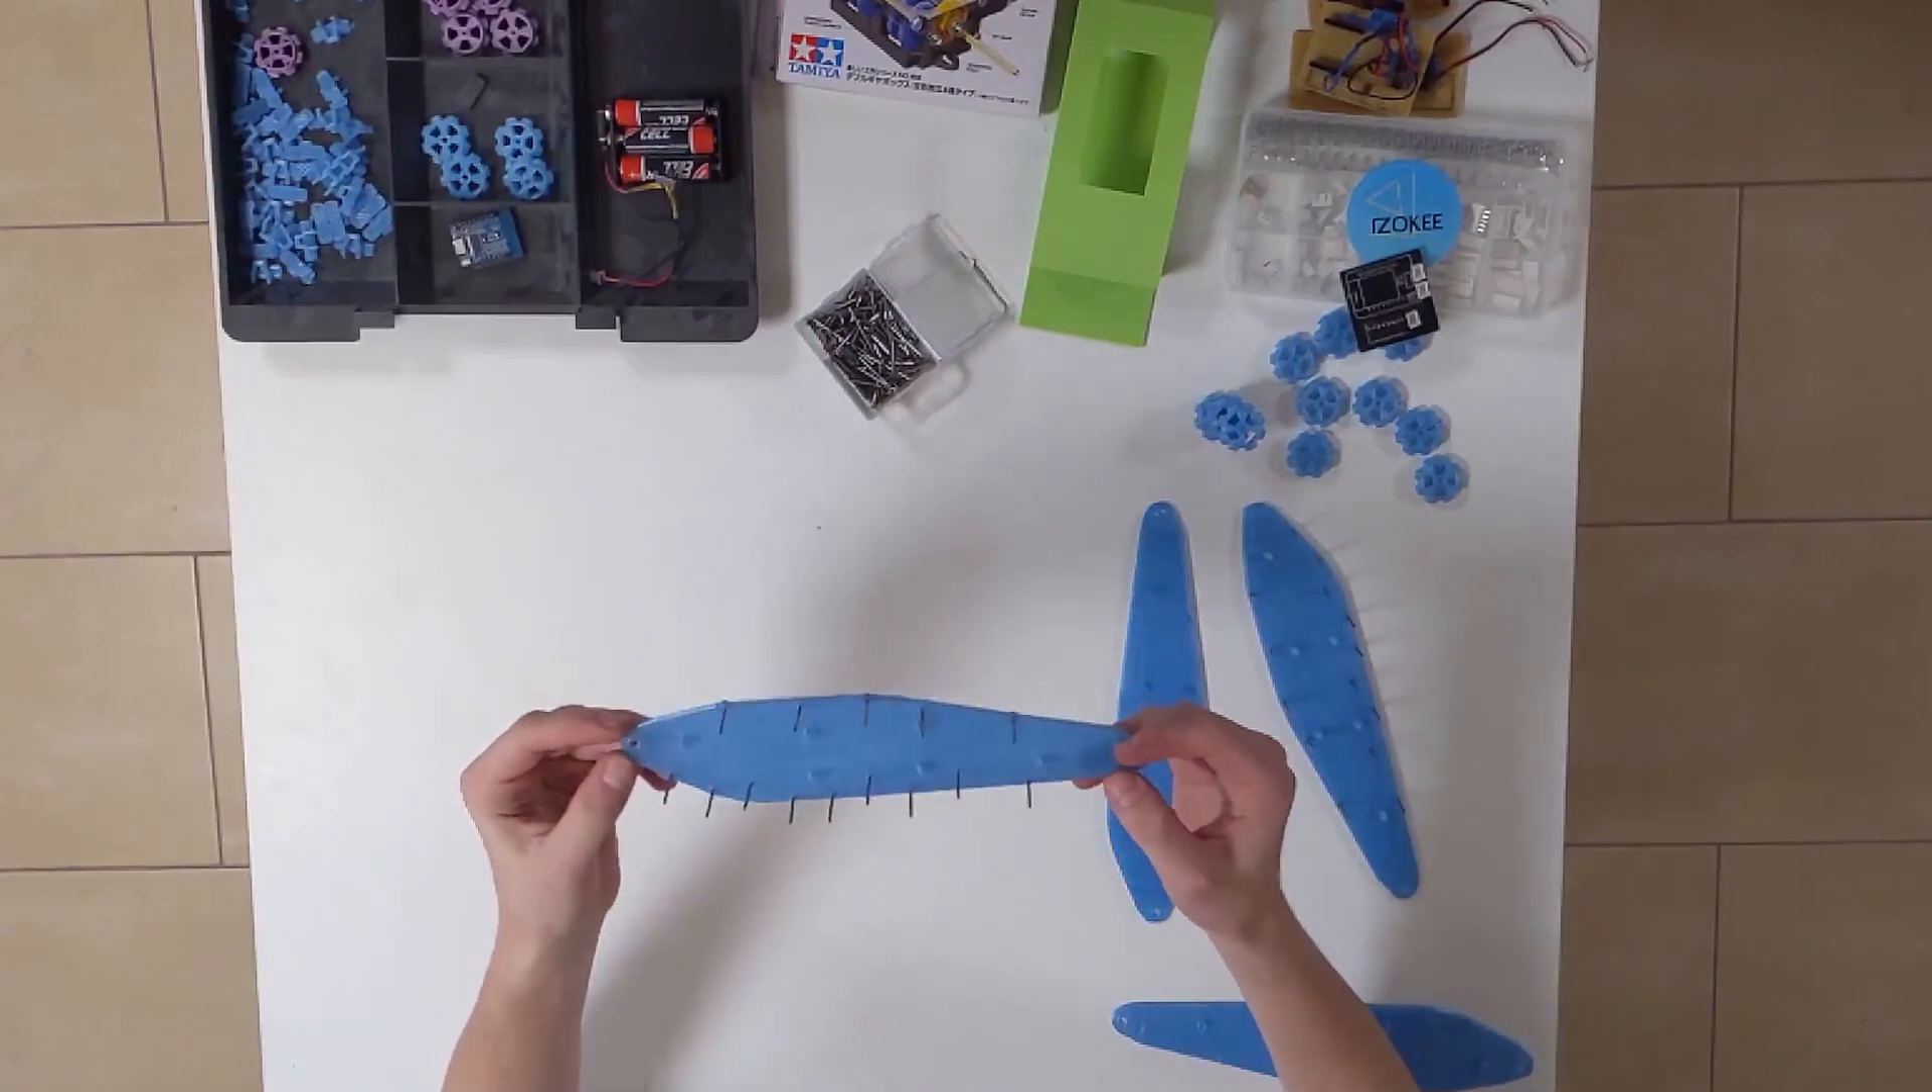So we have now the finished parts with the nails in.